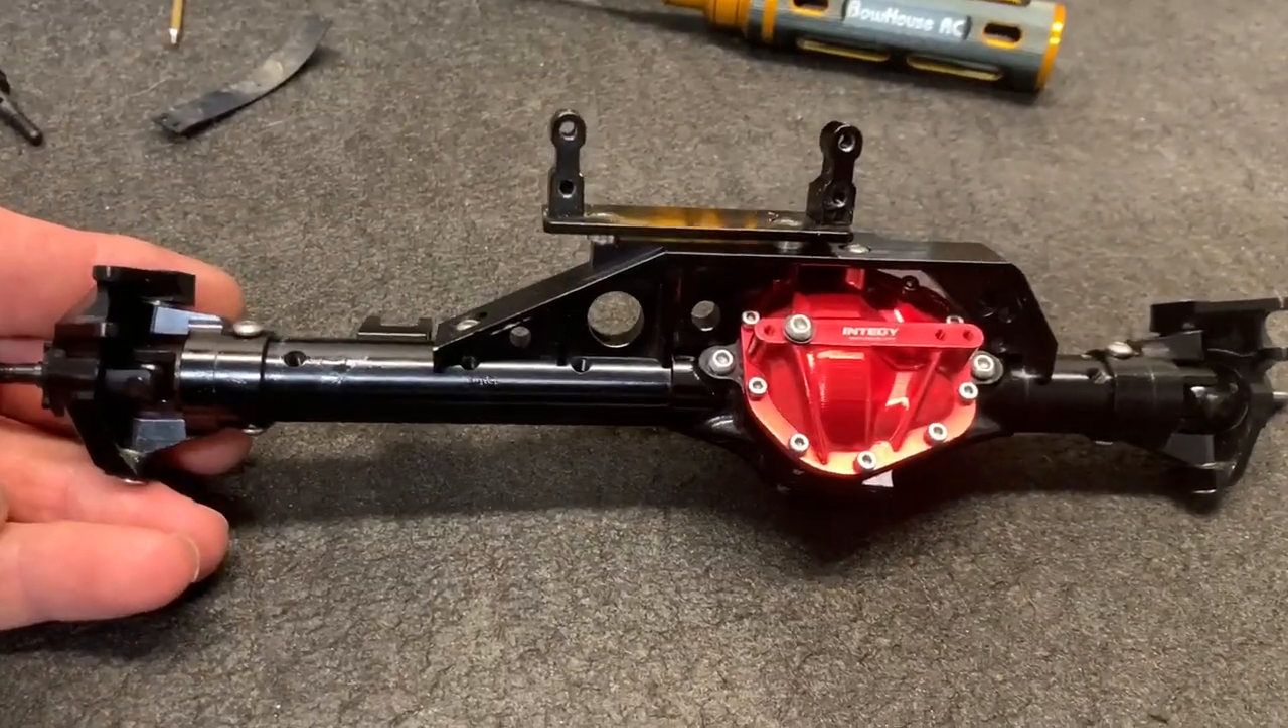The front axle is together and it looks nice and beefy.